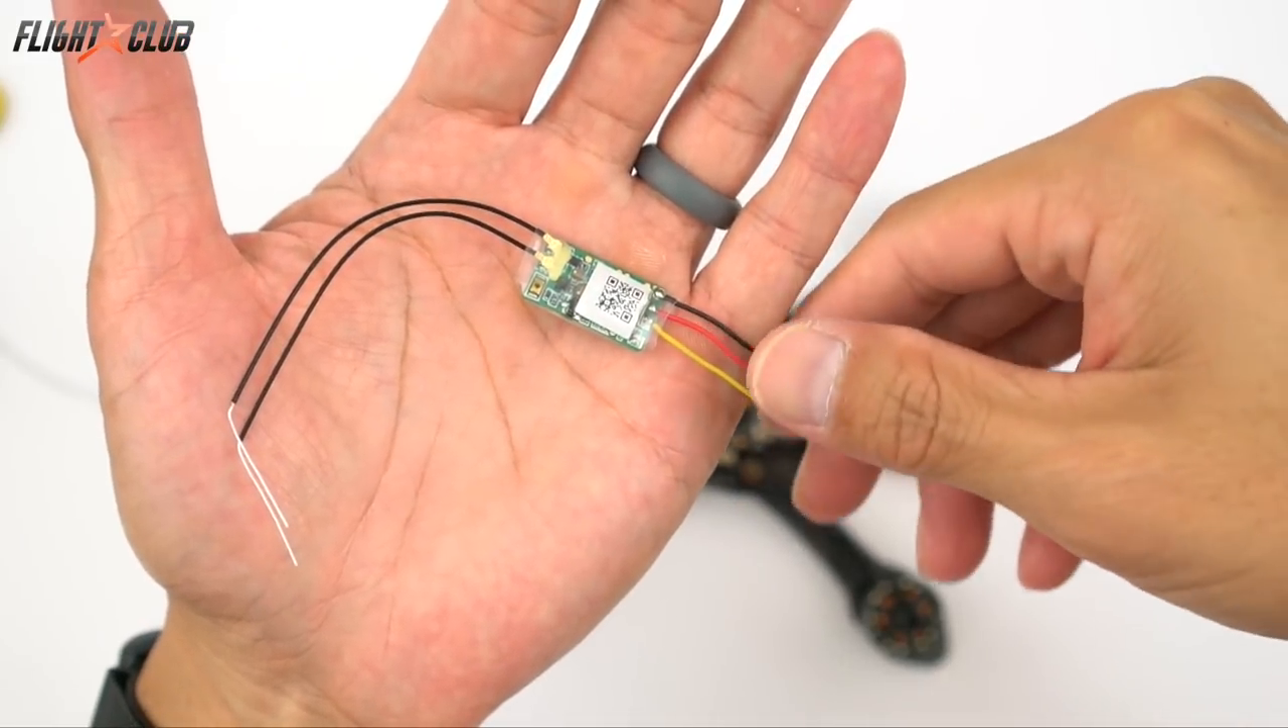So this is what the xm plus should look like once you have um the wires connected on there.